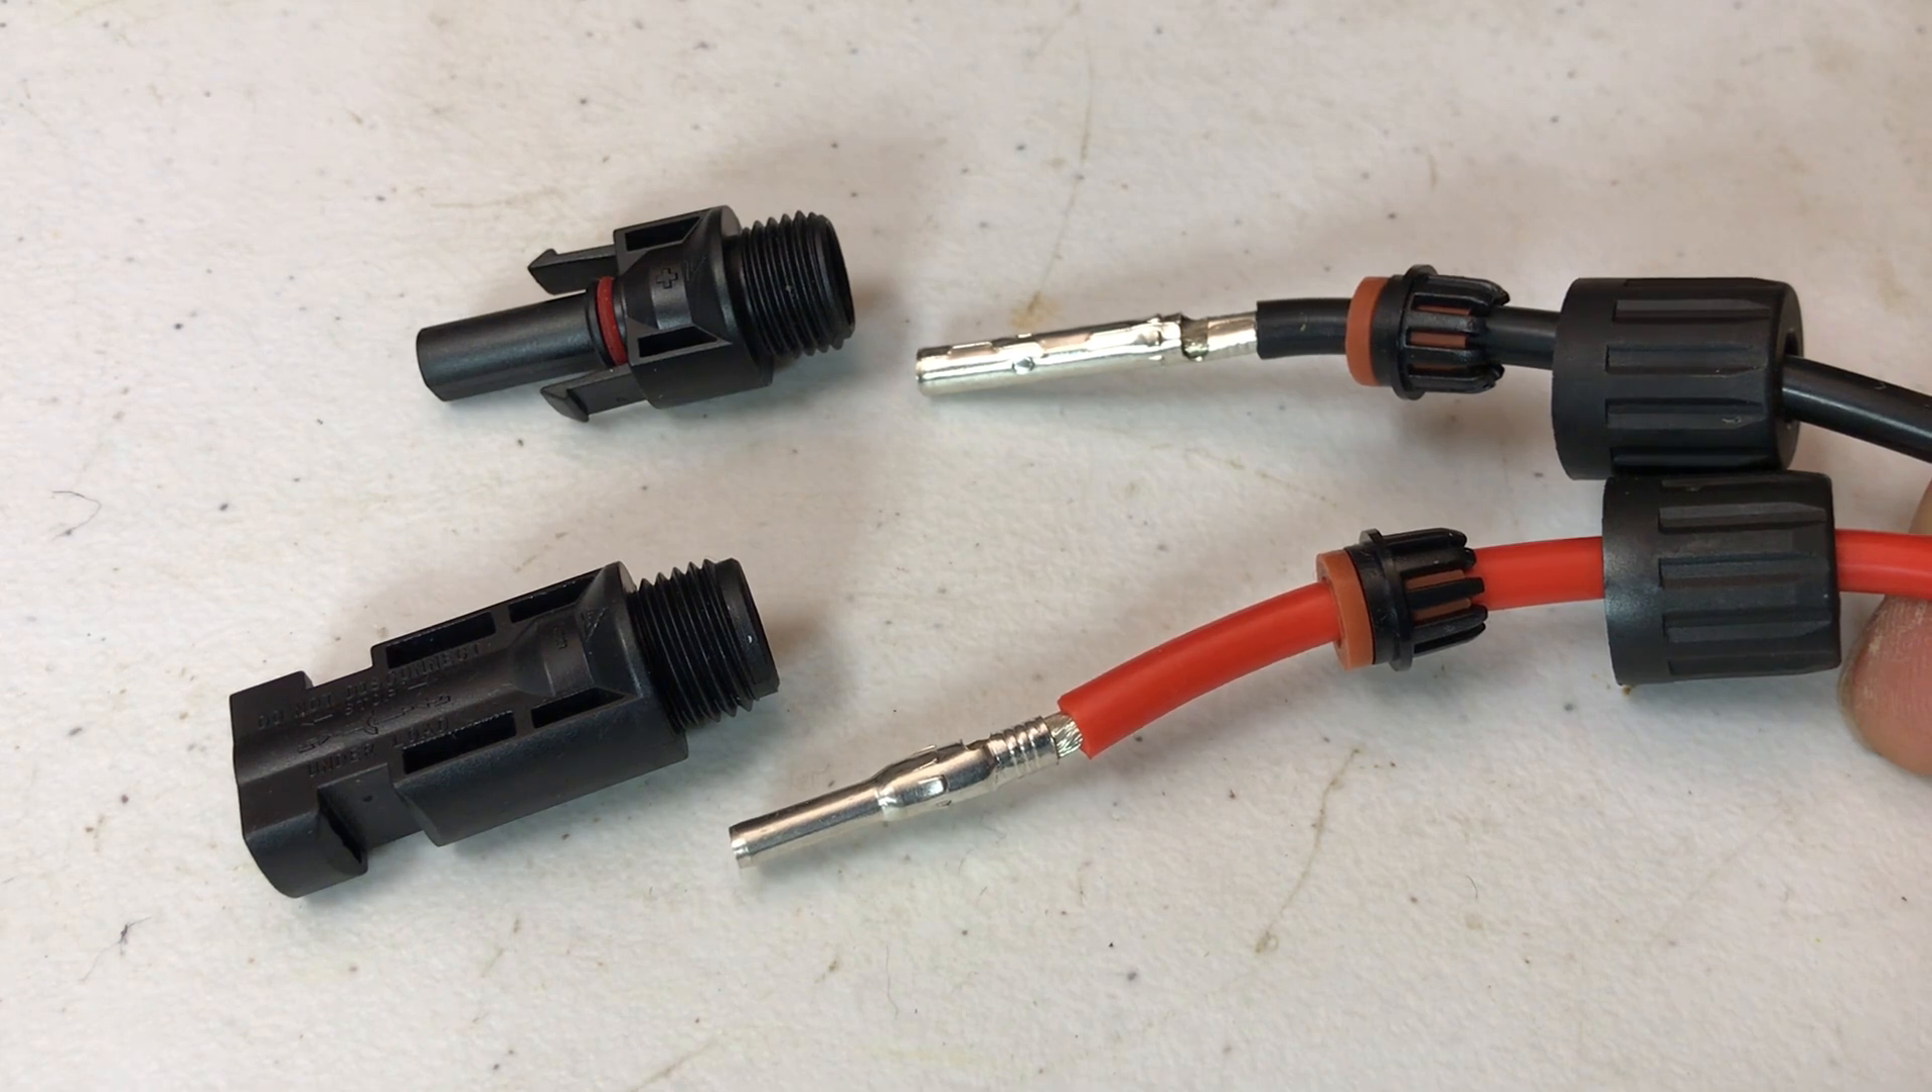I've crimped on the ends to the wires and installed the pieces. Now I just have to solder them.